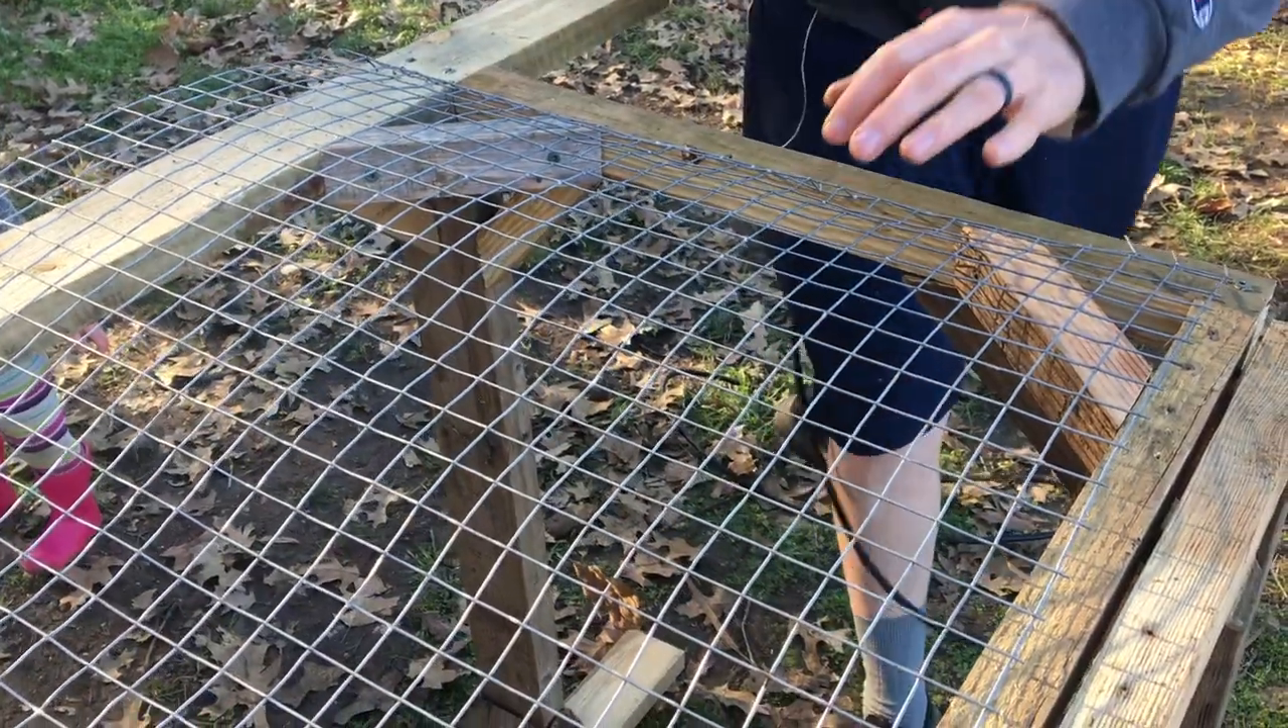Now we have our basic structure with the lid to make things easy on us.